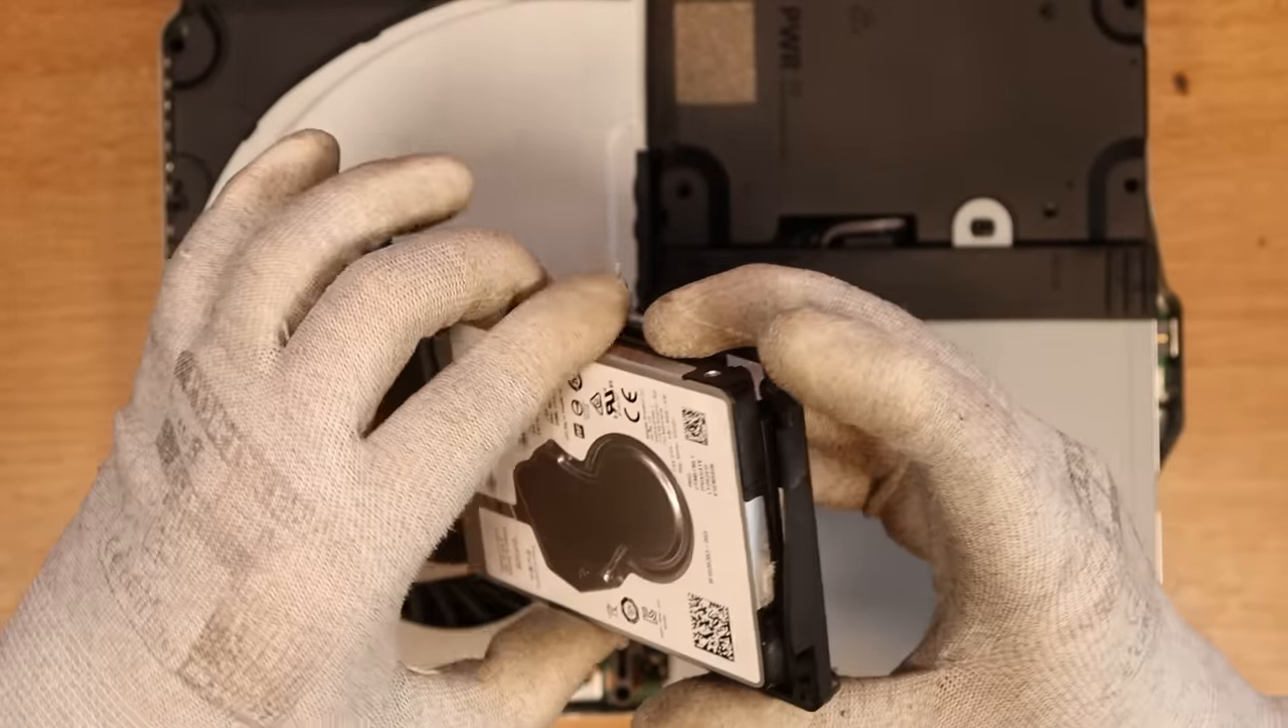I've just taken the hard drive caddy out of the console because I do just want to quickly run over this and make sure that the hard drive is okay.